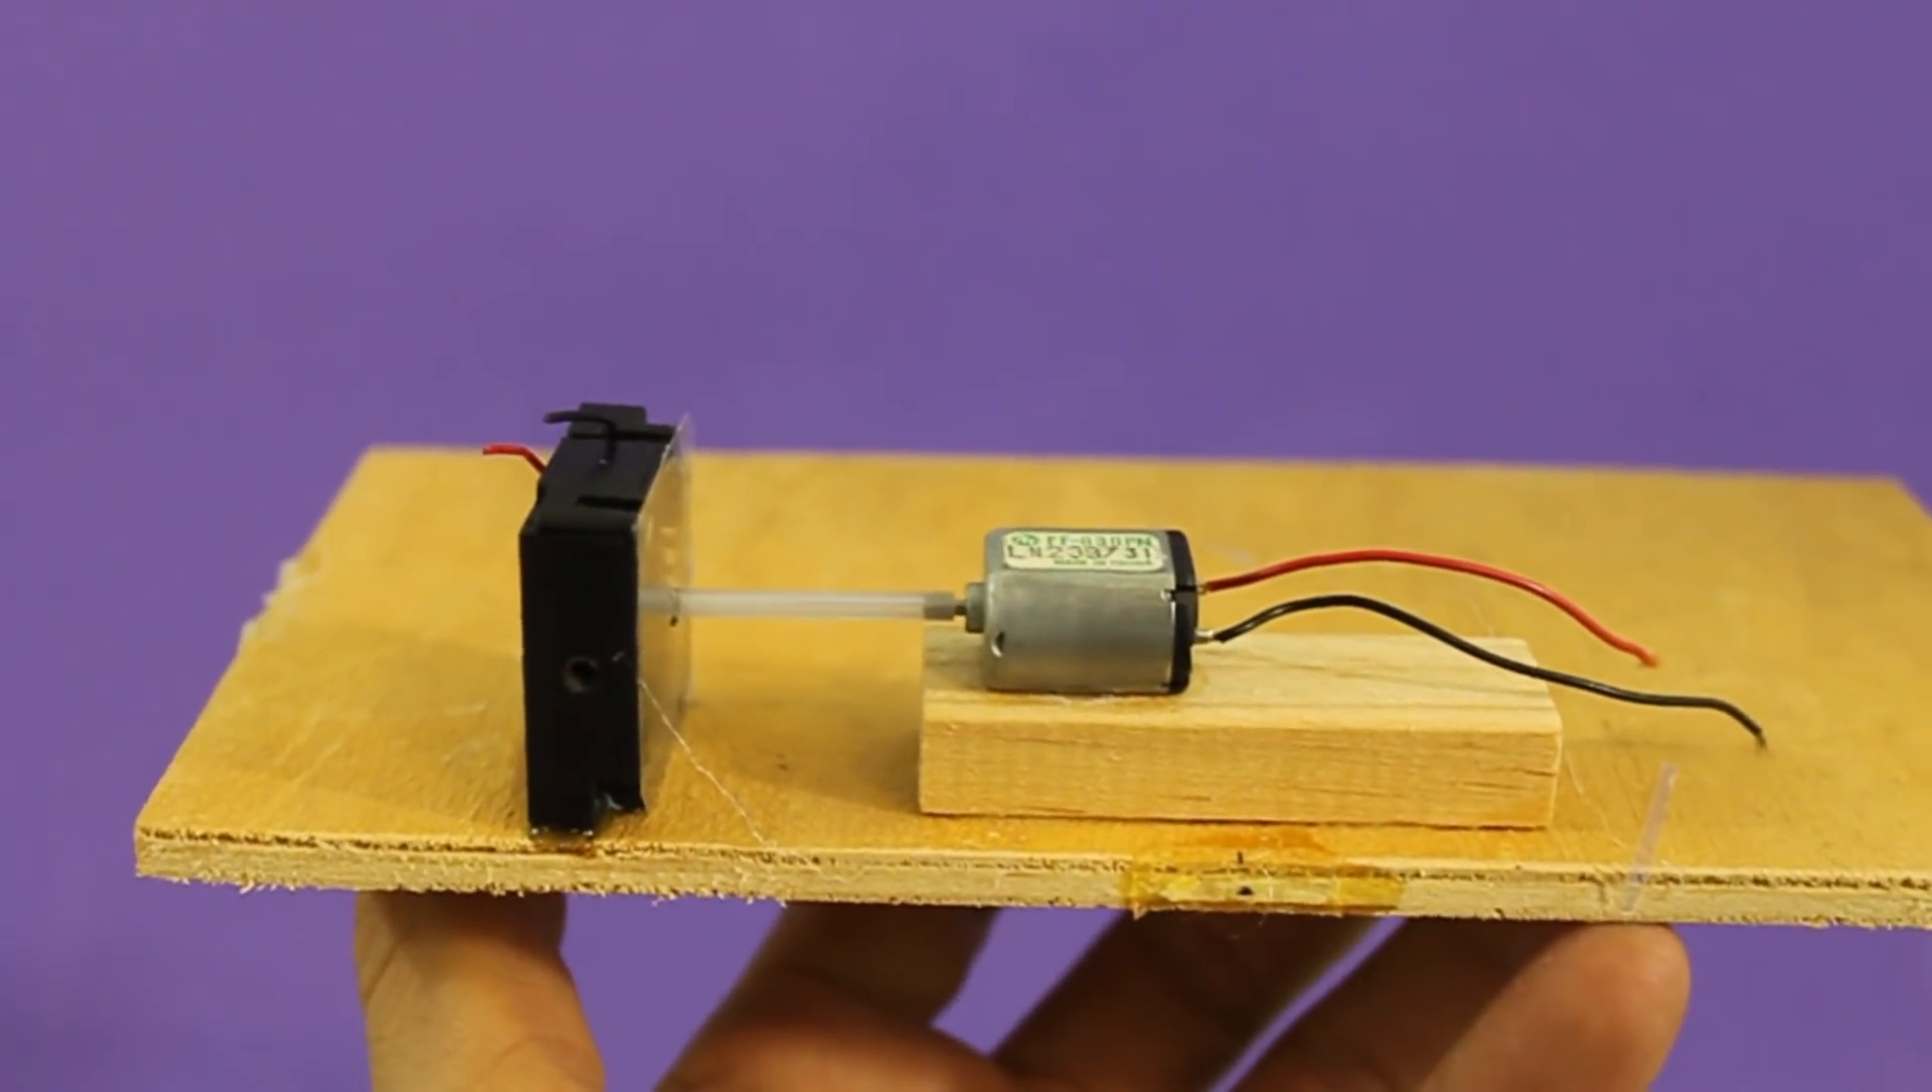I have the turbine and the electric motor glued into a wooden base.